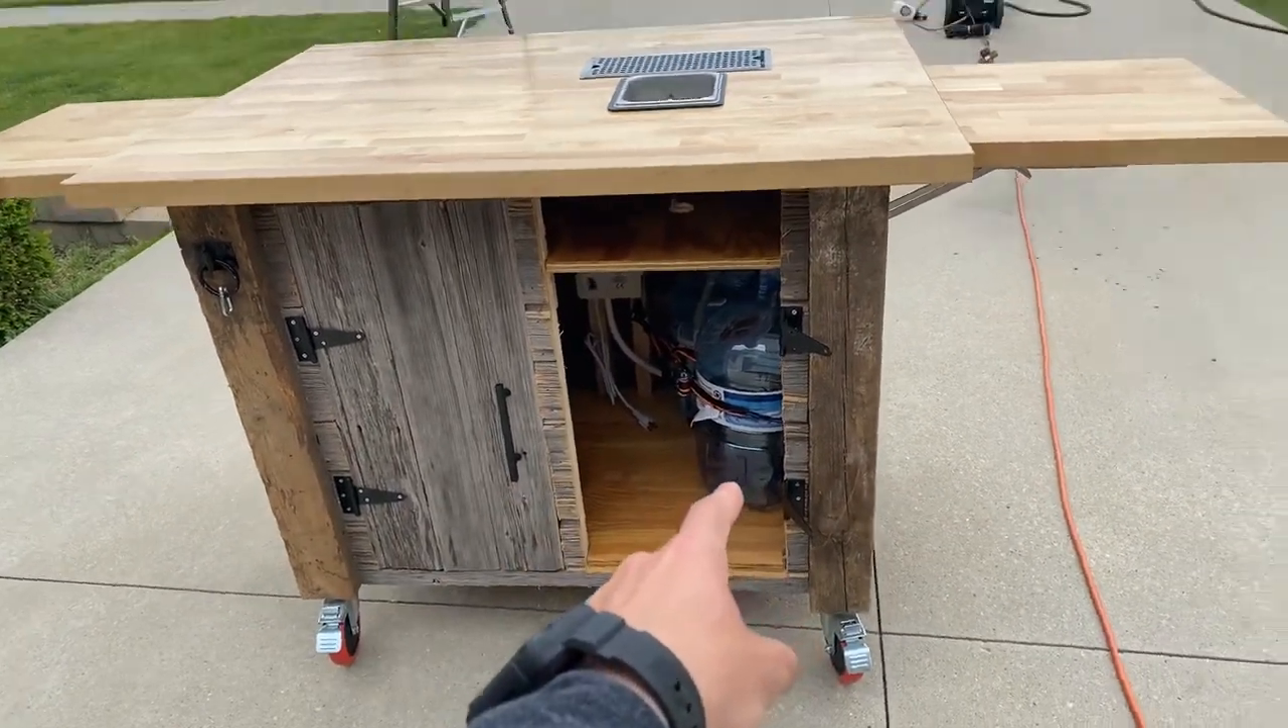All right, so as you see here, I do have one door missing. Yes, I still have to fix the door. The door is actually inside, but I am working on that.